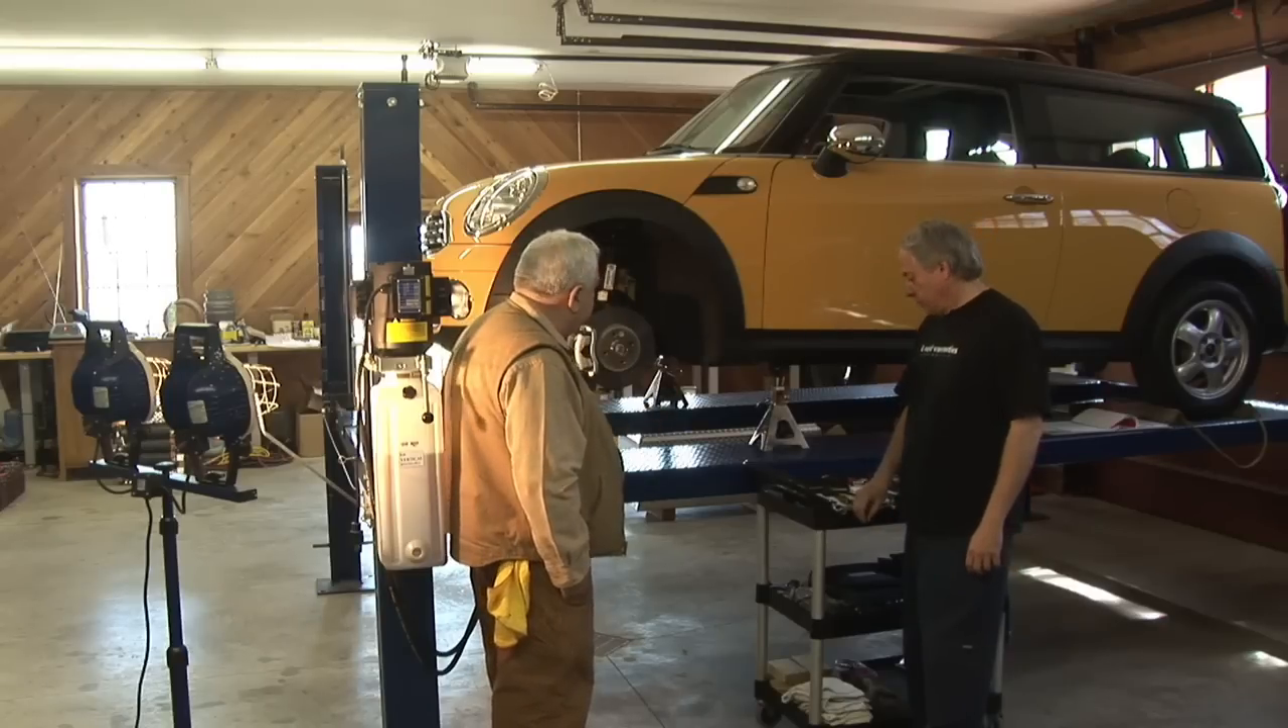I see we've got the wheel off.